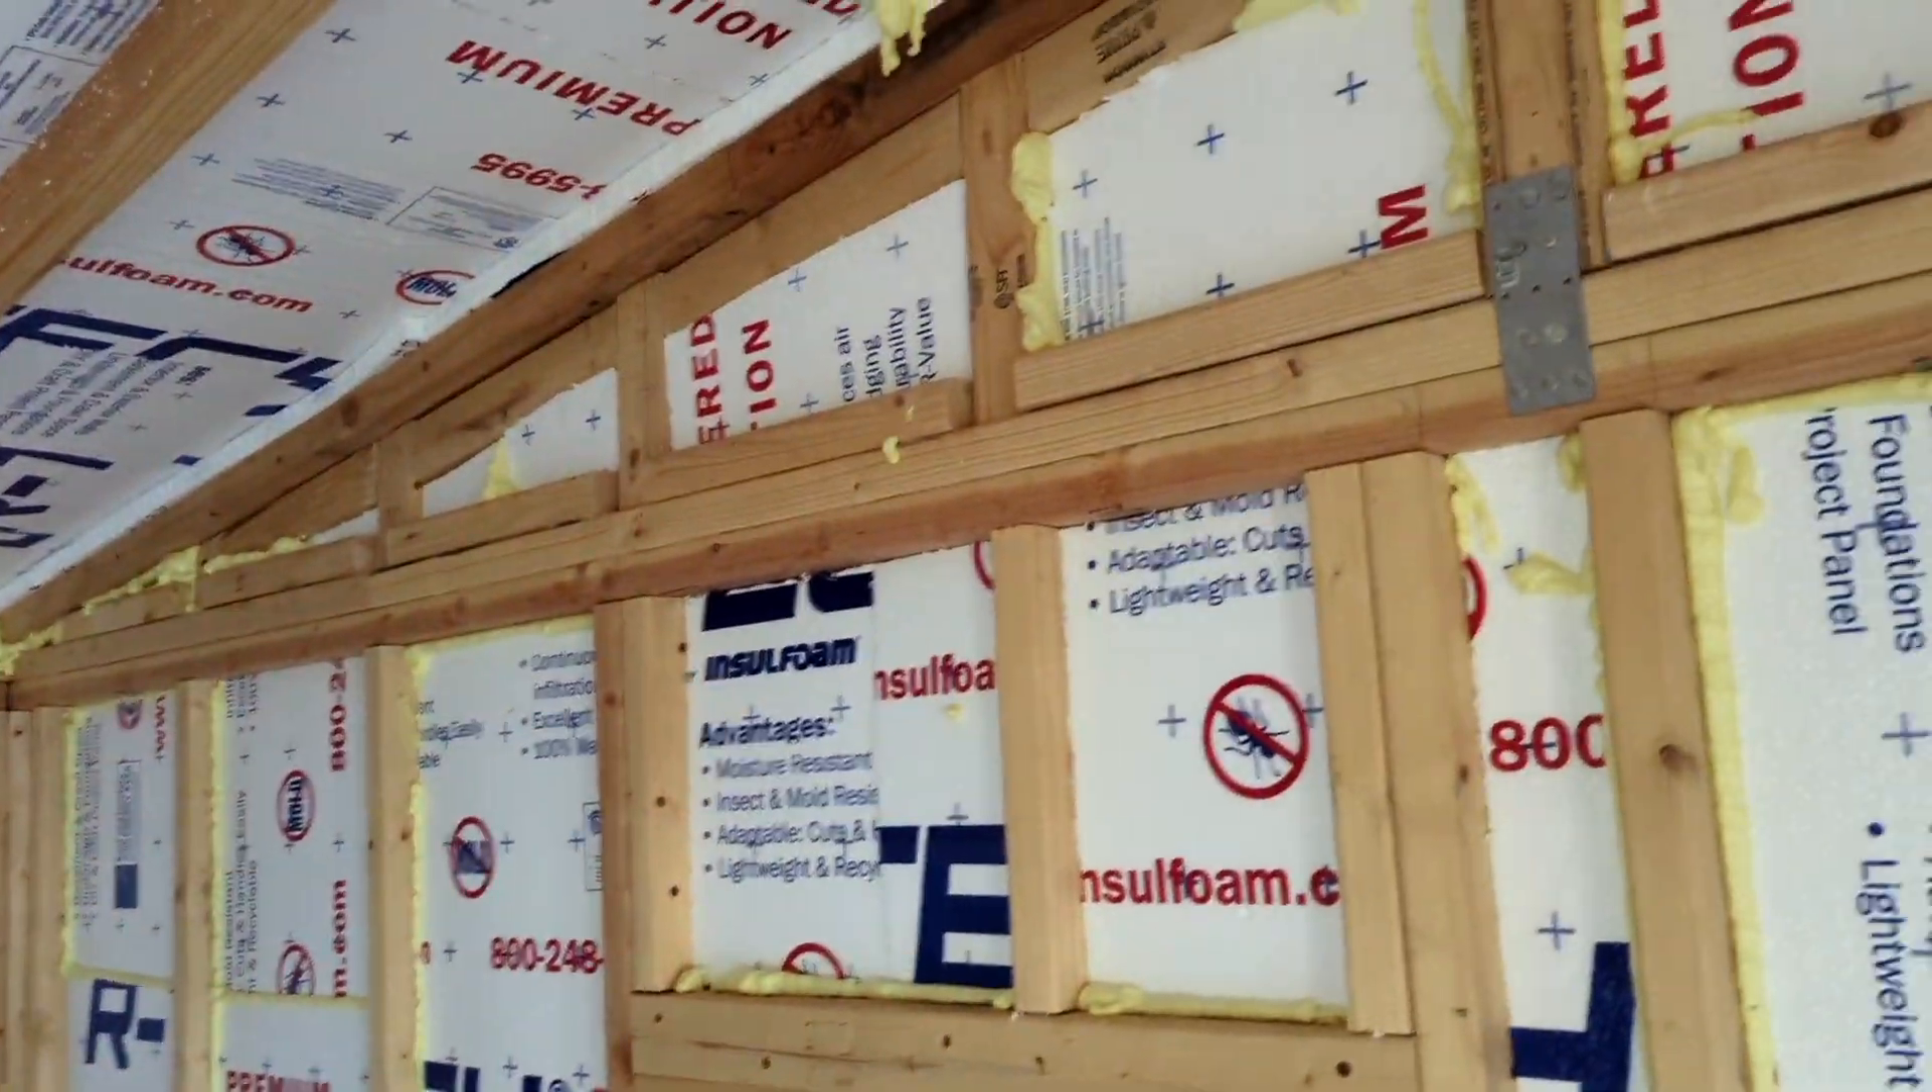Okay, insulation's all done. I got the spray foam and my gosh does that stuff go everywhere, but I got it.